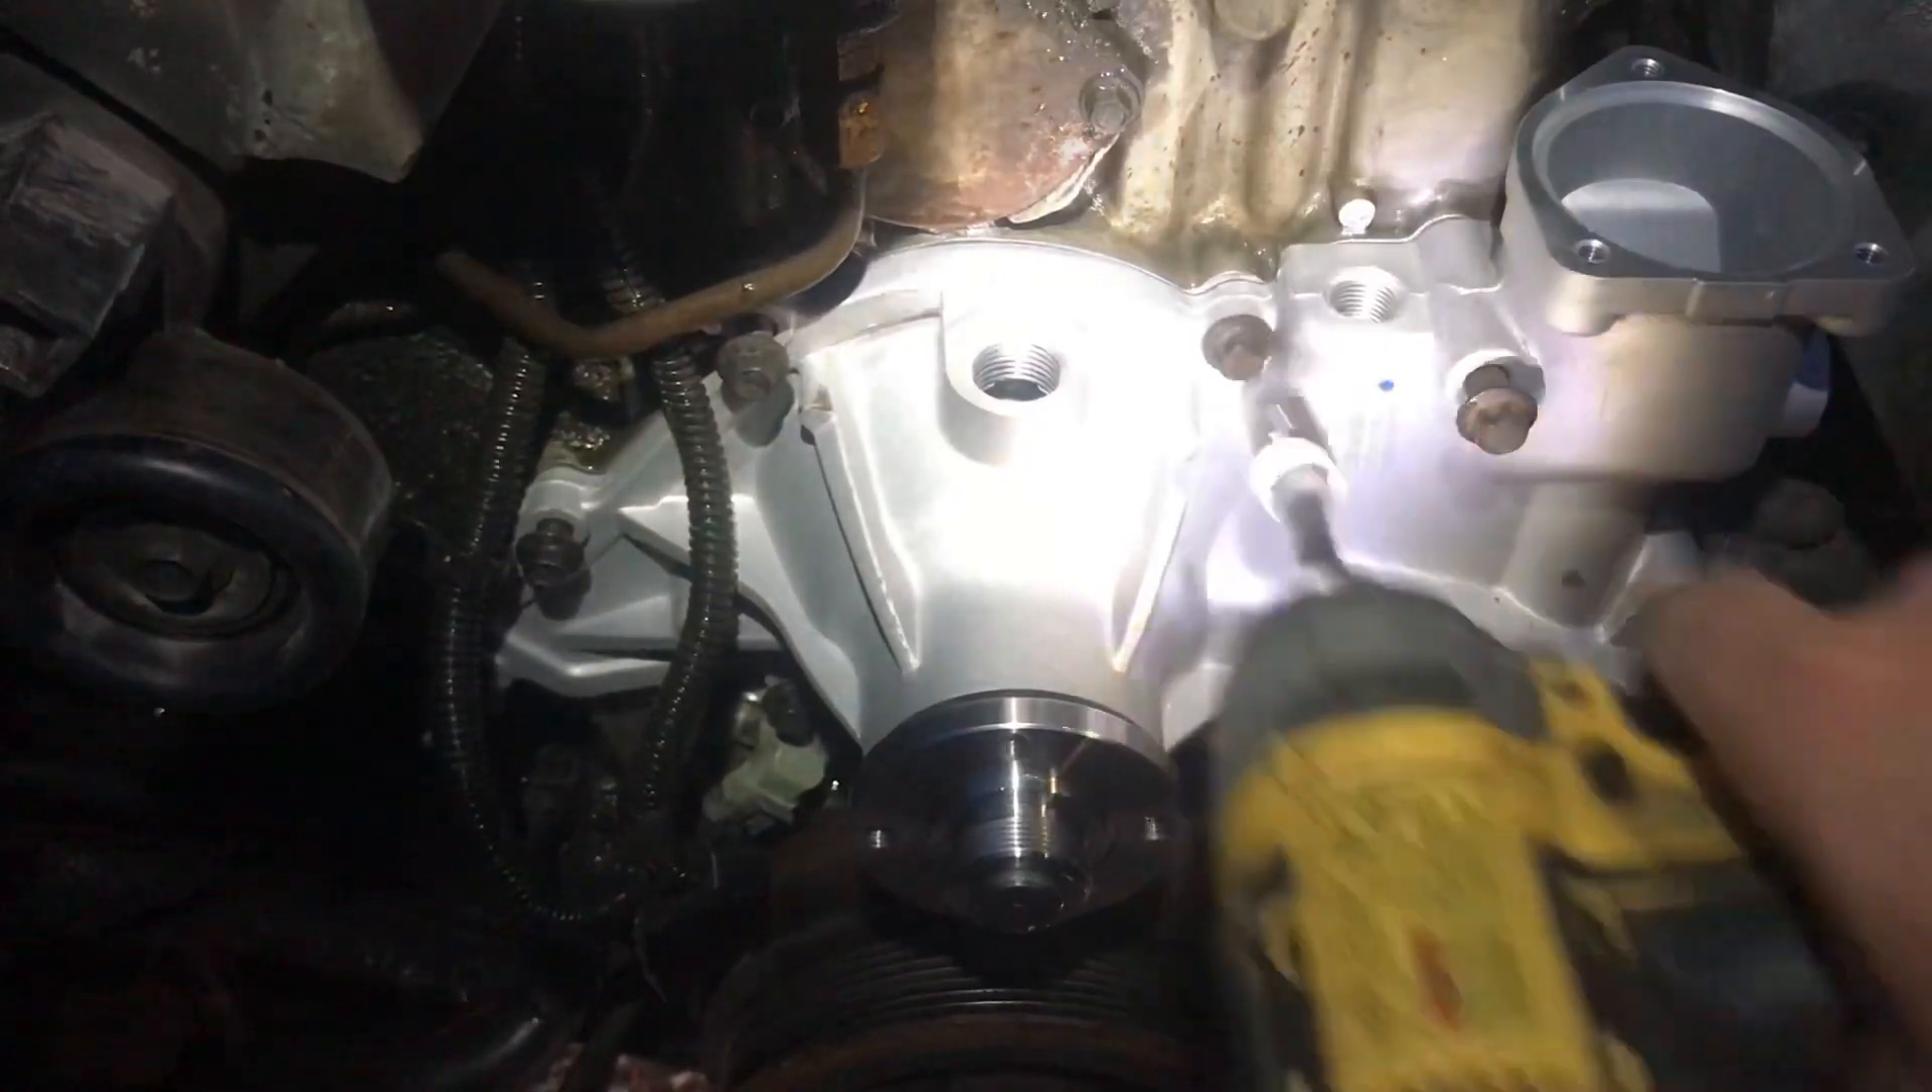But, I've just gone around now and put the pump back on. And just got all the bolts started.